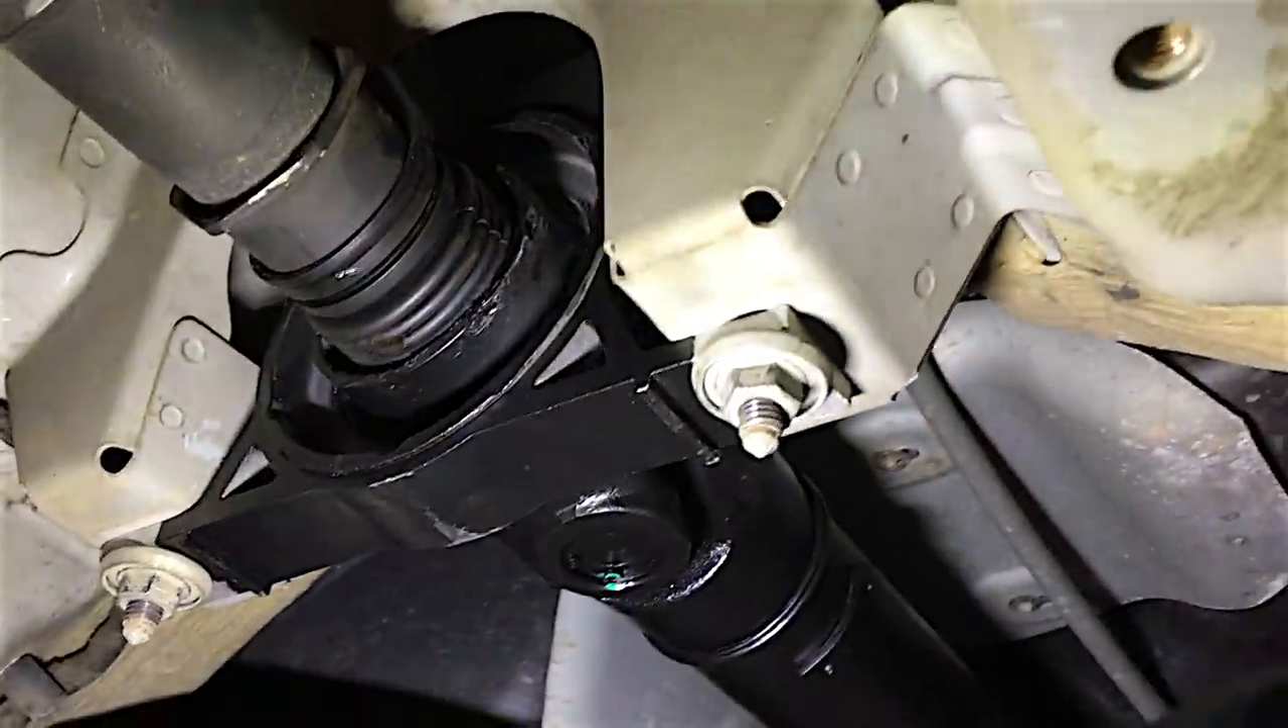Uh the center mounts all in place that all looks good it all fits quite nicely.